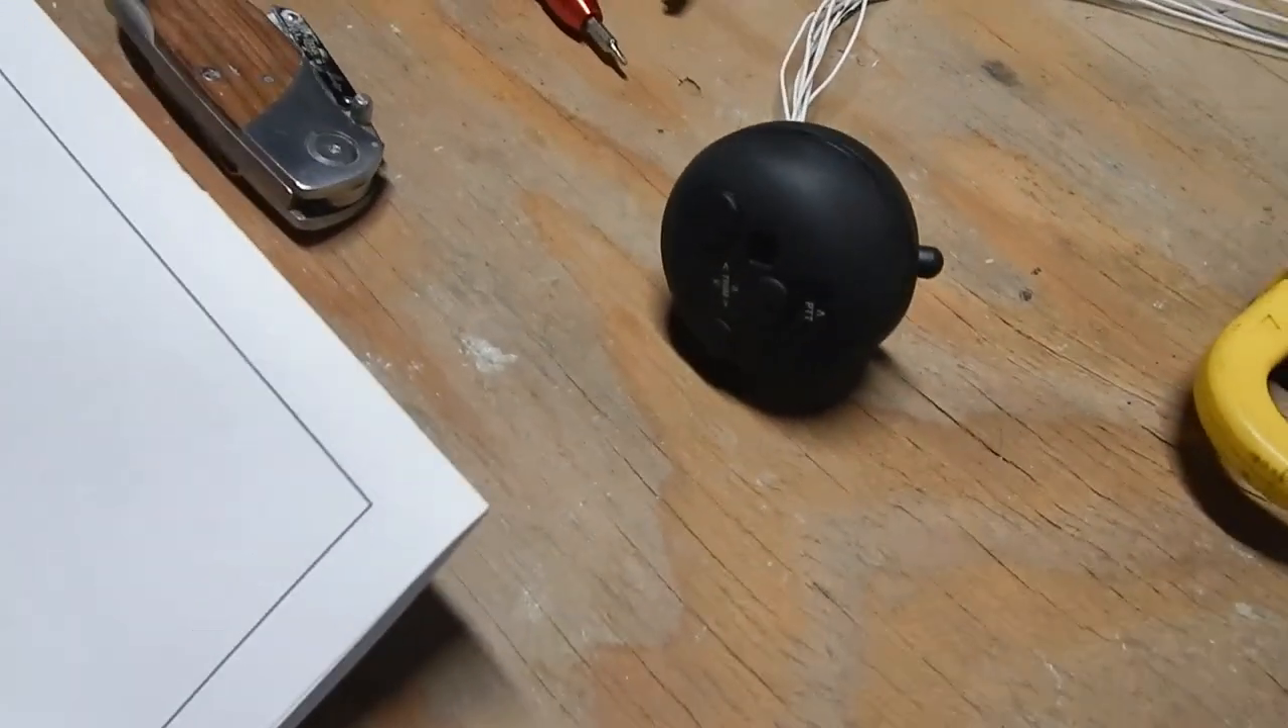Okay I've put my control stick switch back together and I think I've got it wired correctly.